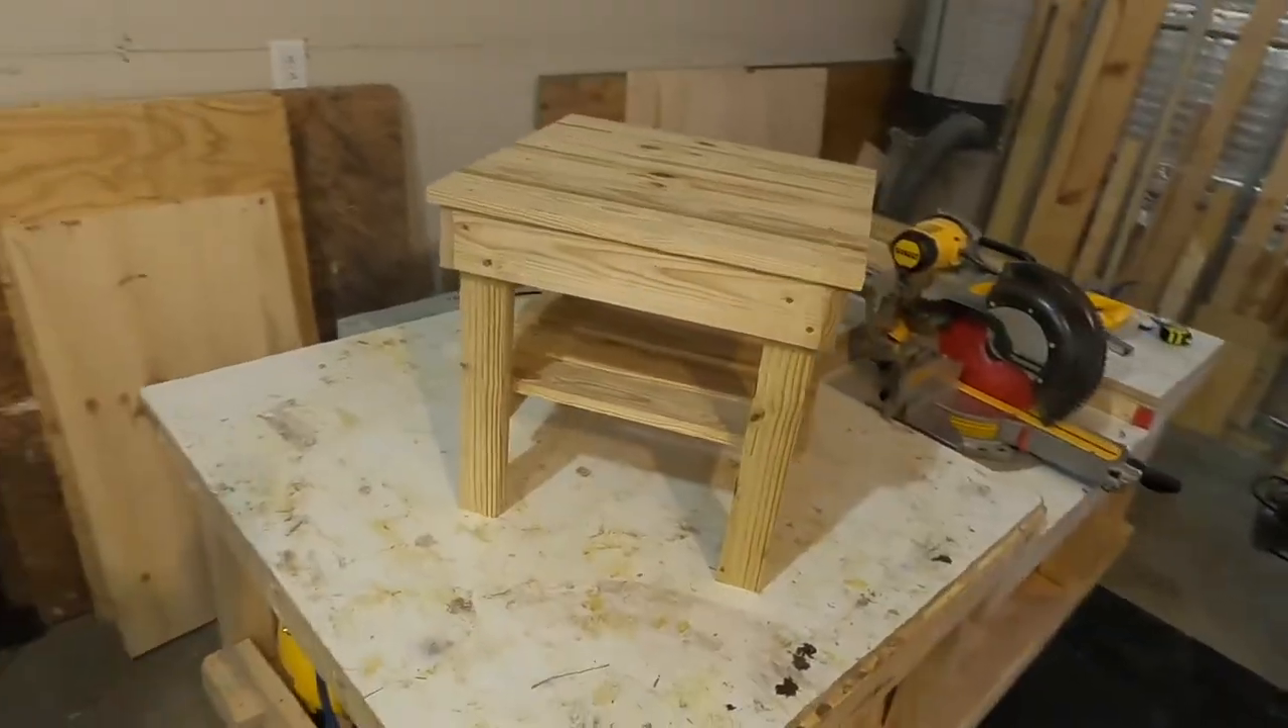With the final screws in, this table was complete.